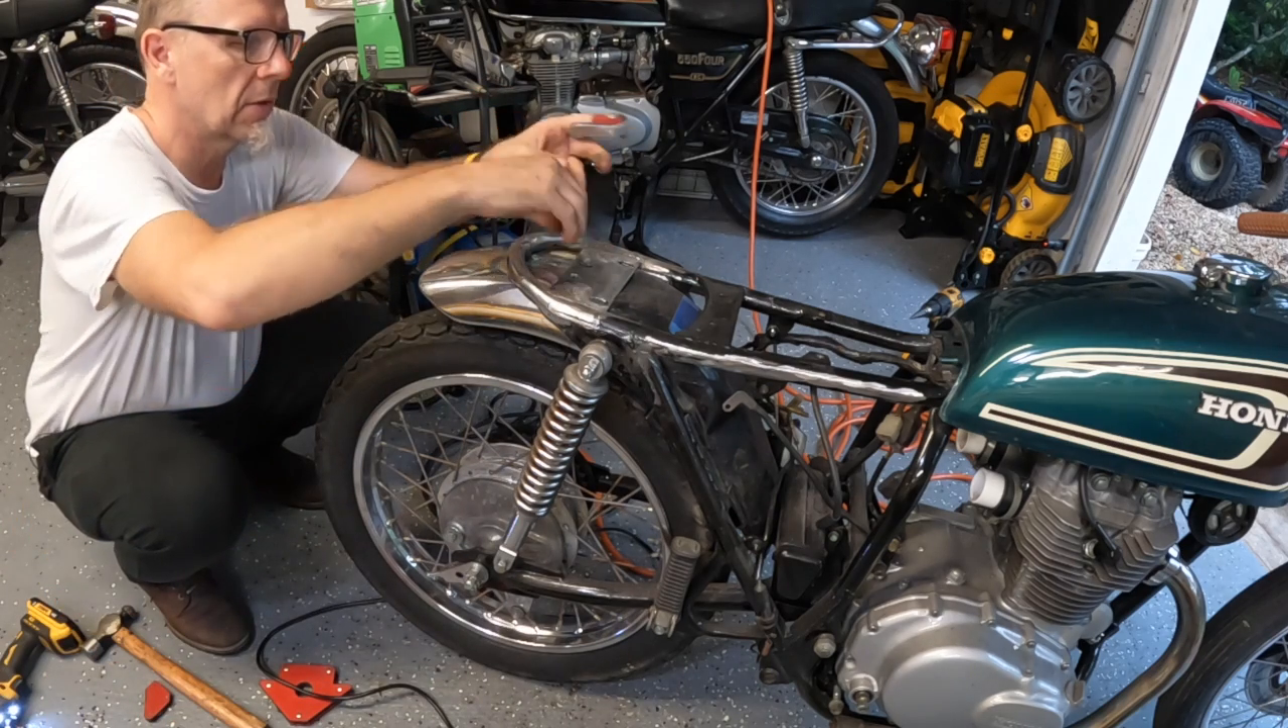That's the fender on.